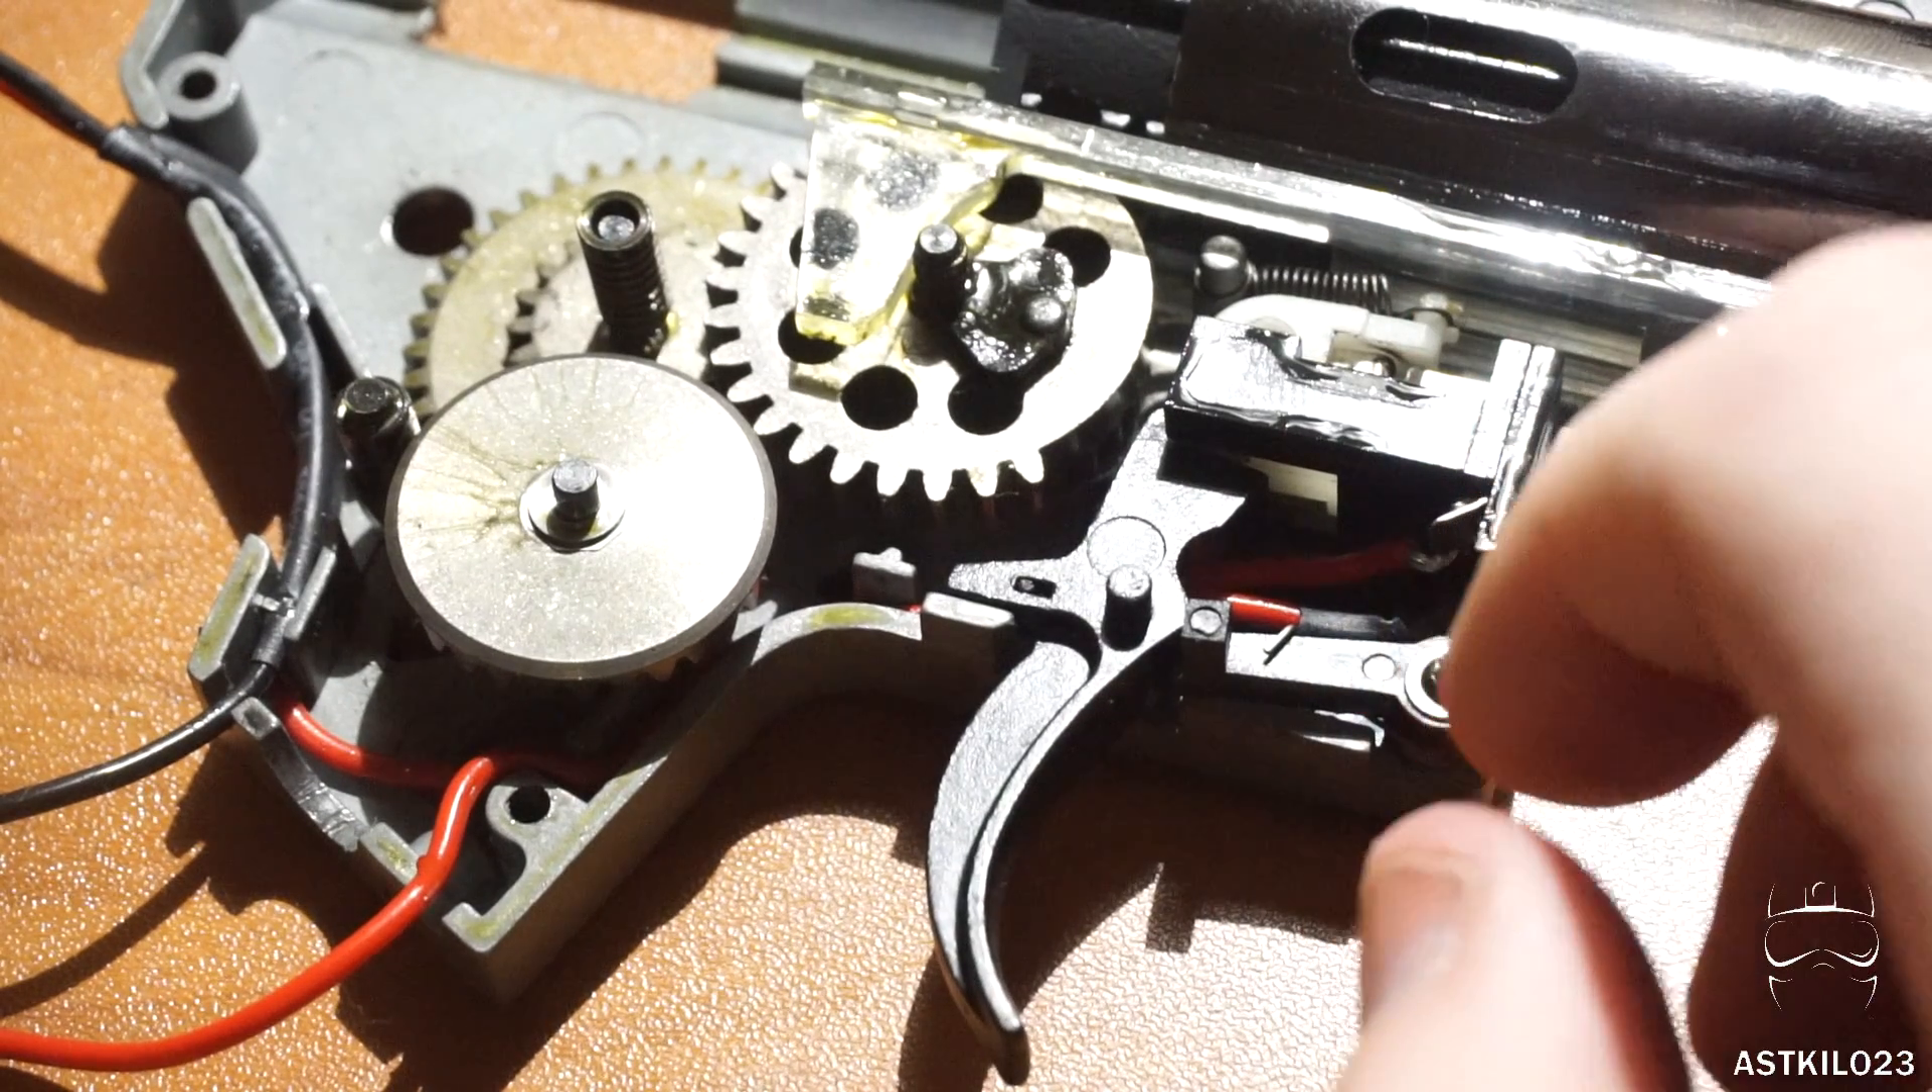Currently I have the gearbox open and we still have the old wiring installed.